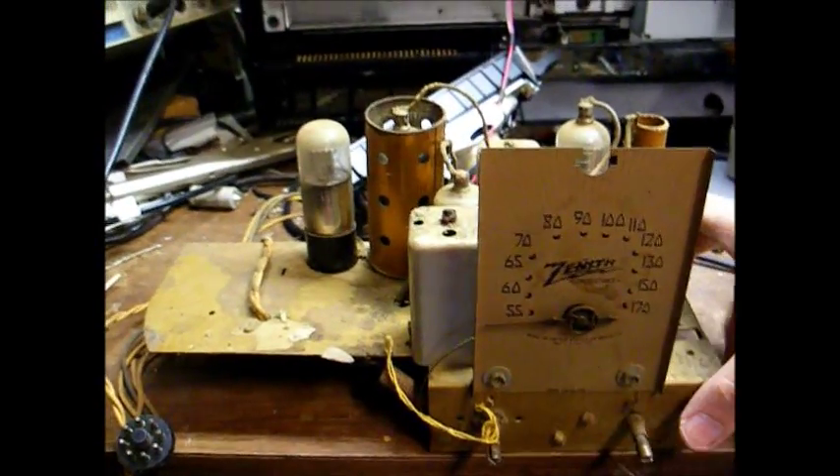Okay, here's the chassis removed from the cabinet.